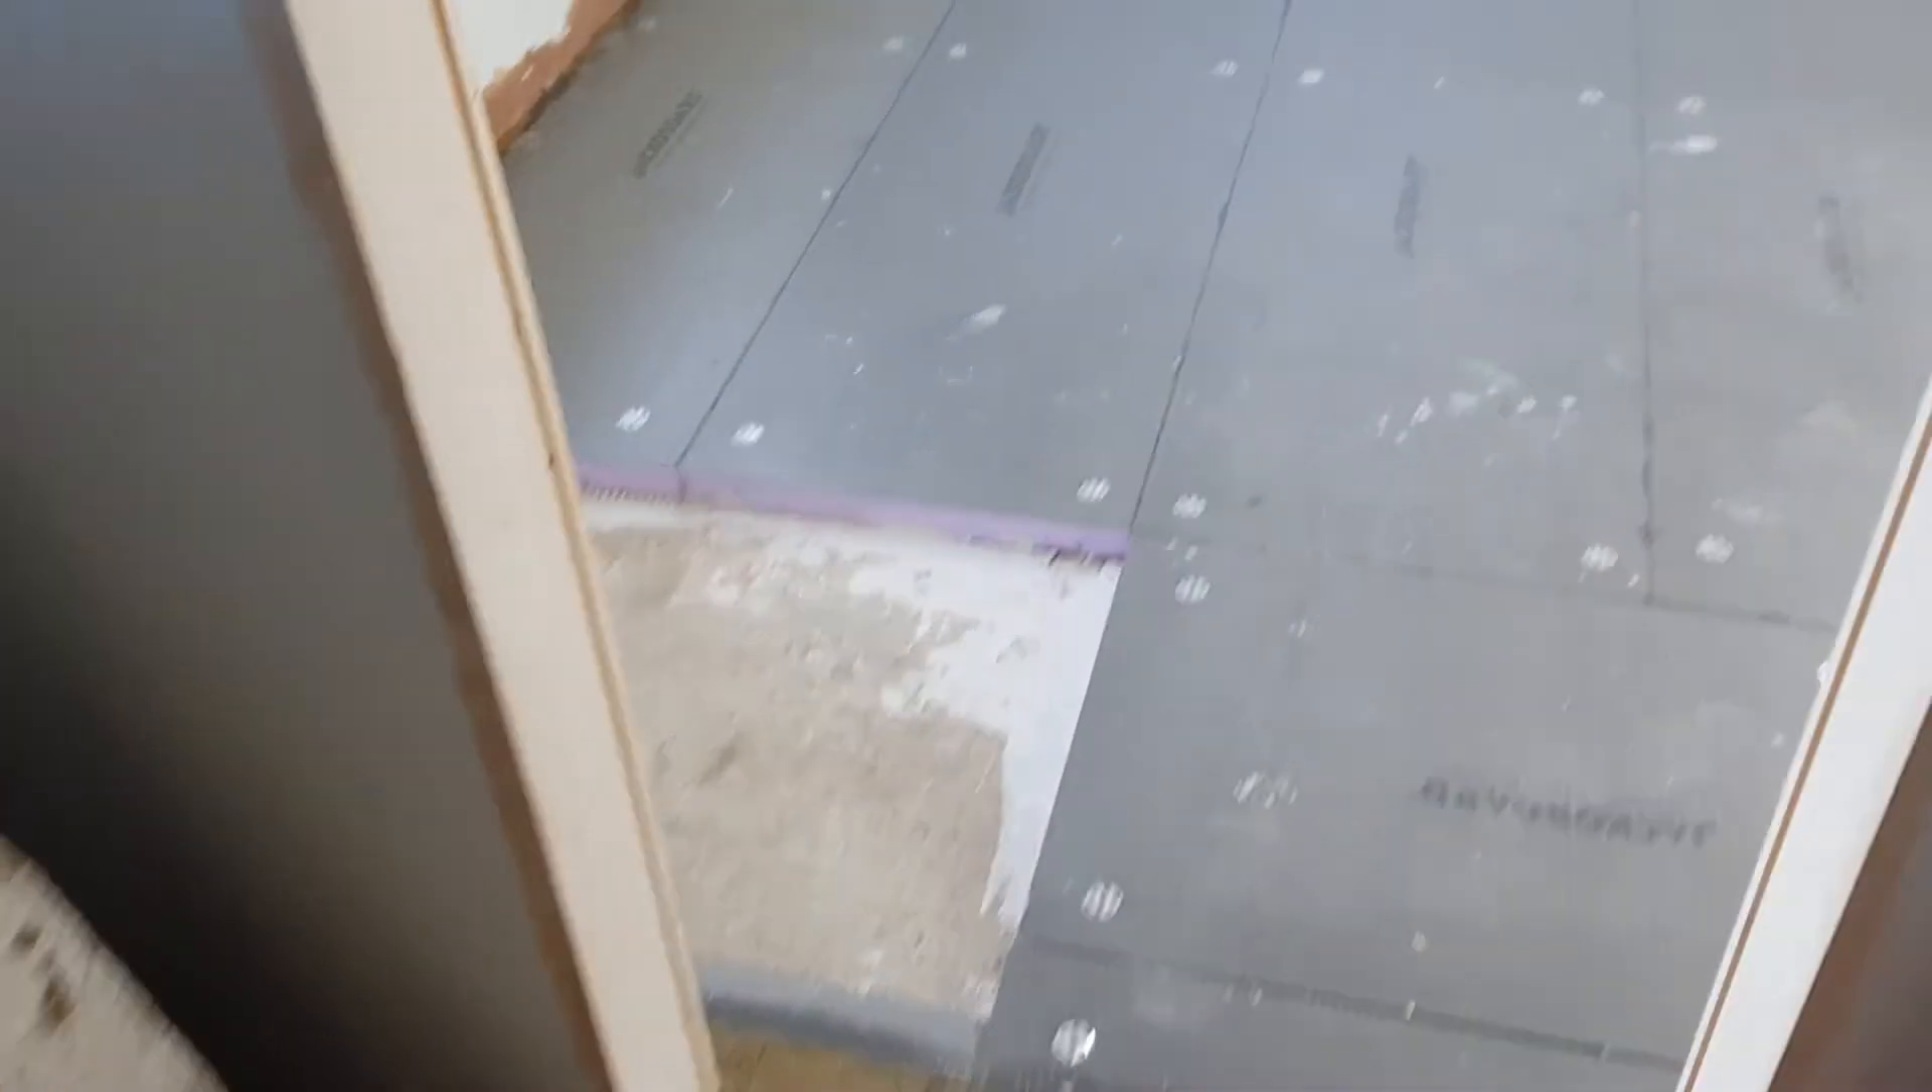We've got our mixing station and then this is where the last of the Jacko board is now being put down in the lounge to create an insulated and secure area for the underfloor heating to go on to.